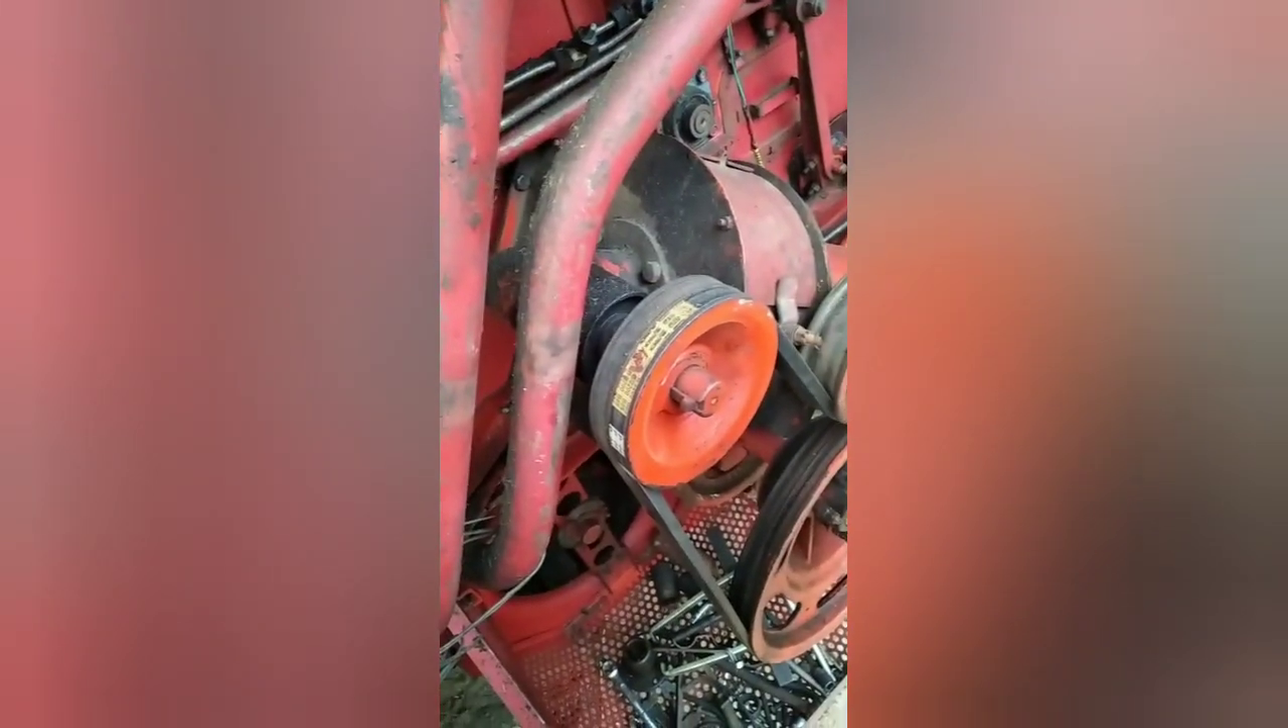Koła pasowe są ustawione Pasy są zarzucone.